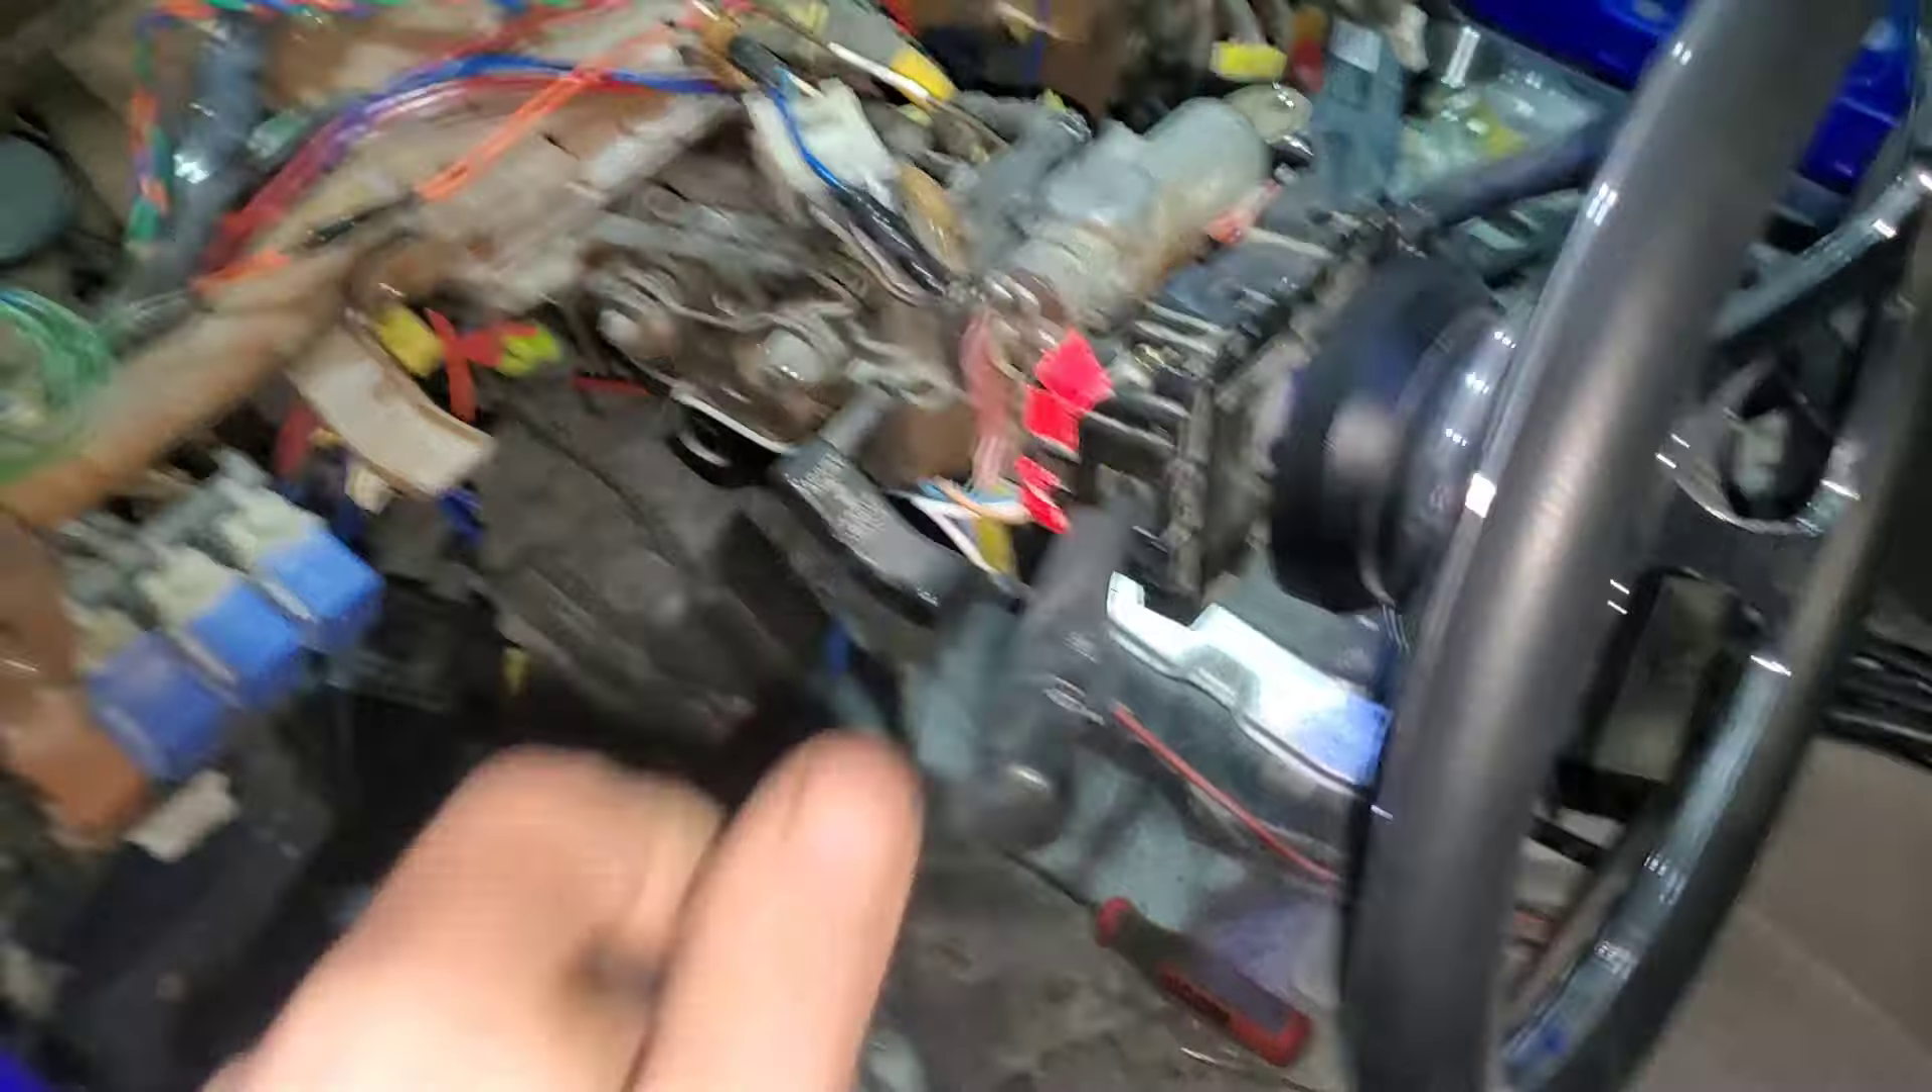I don't have my dash in yet anyway.